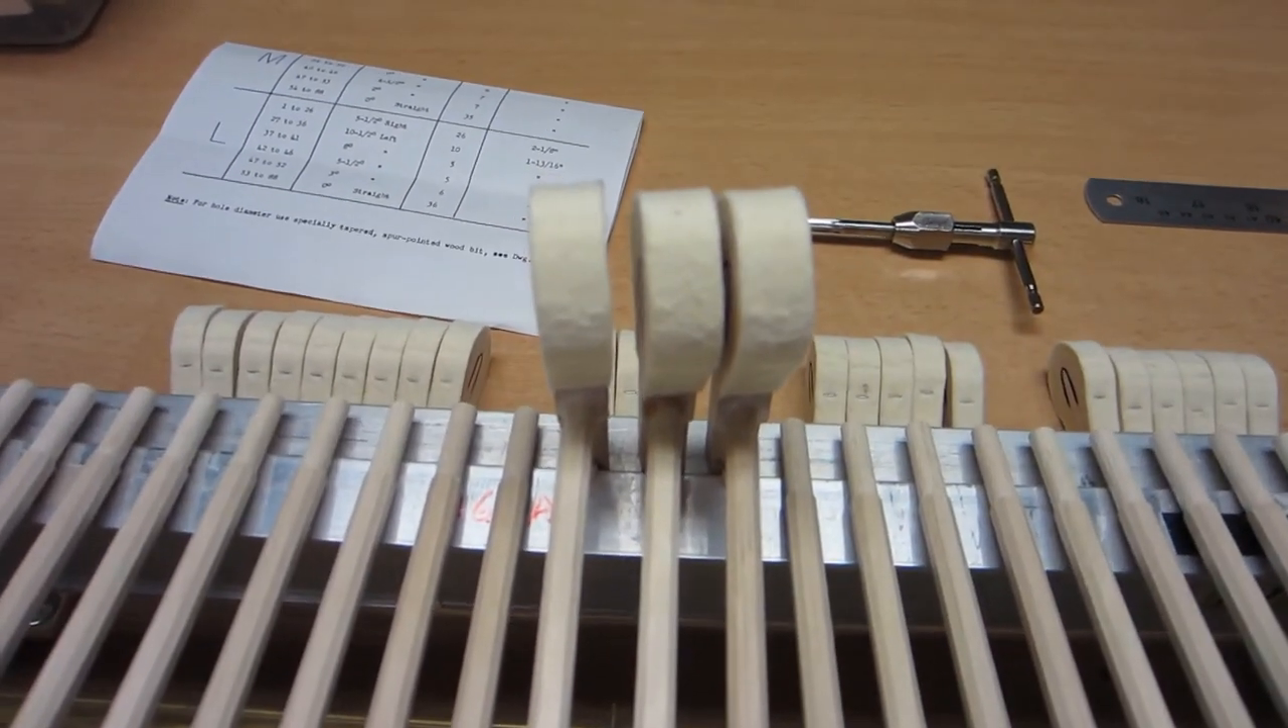Here's a closer look at the hammers that I just glued on.